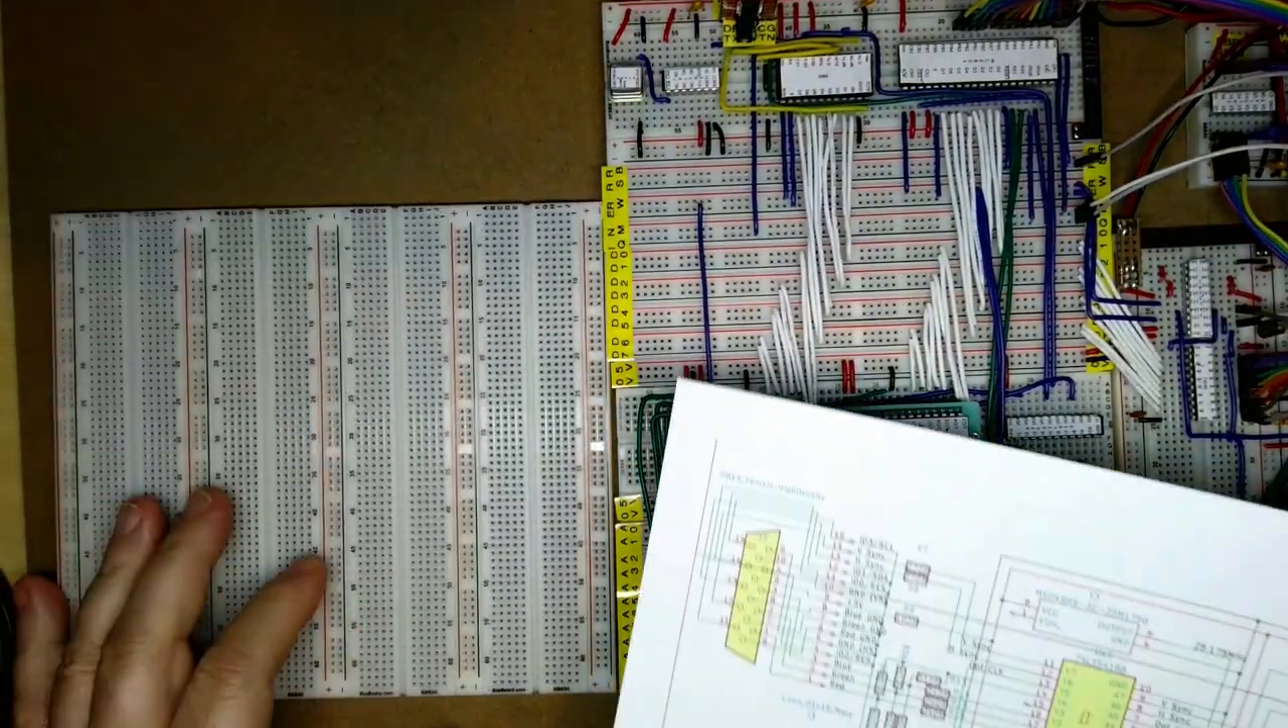I've already got some new breadboards and added these here.